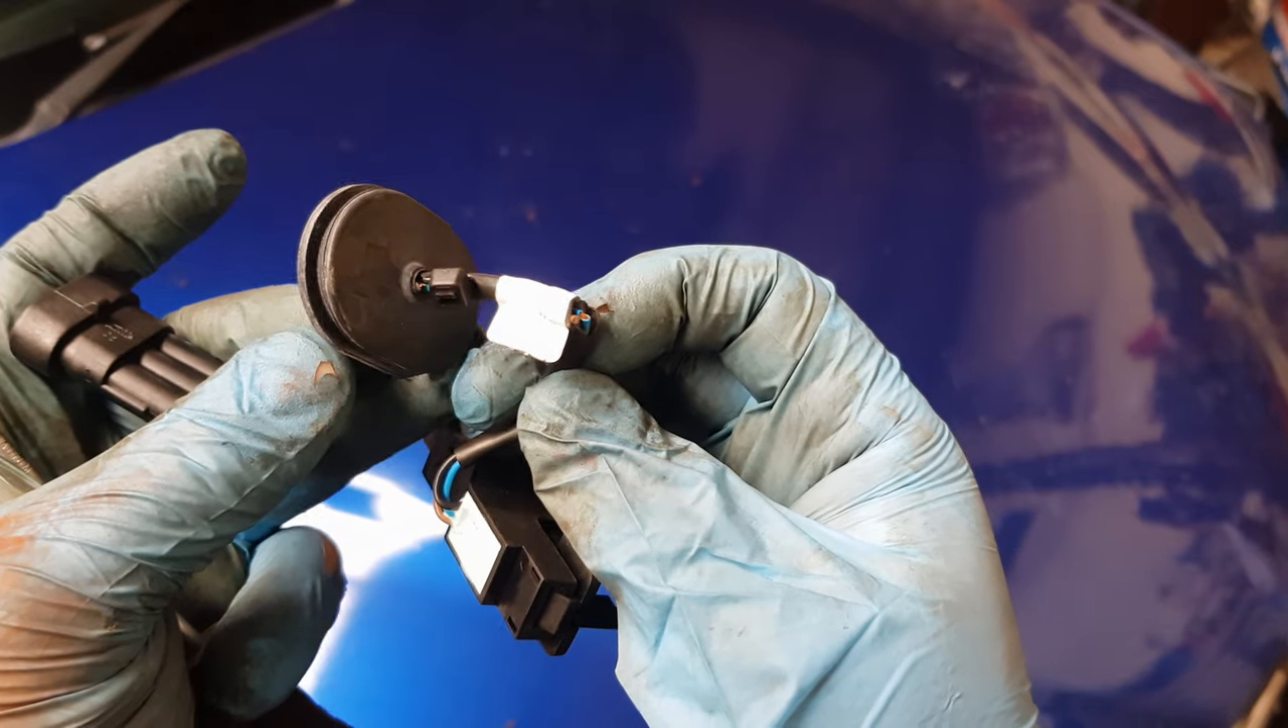Now the sensor's been removed from the car.